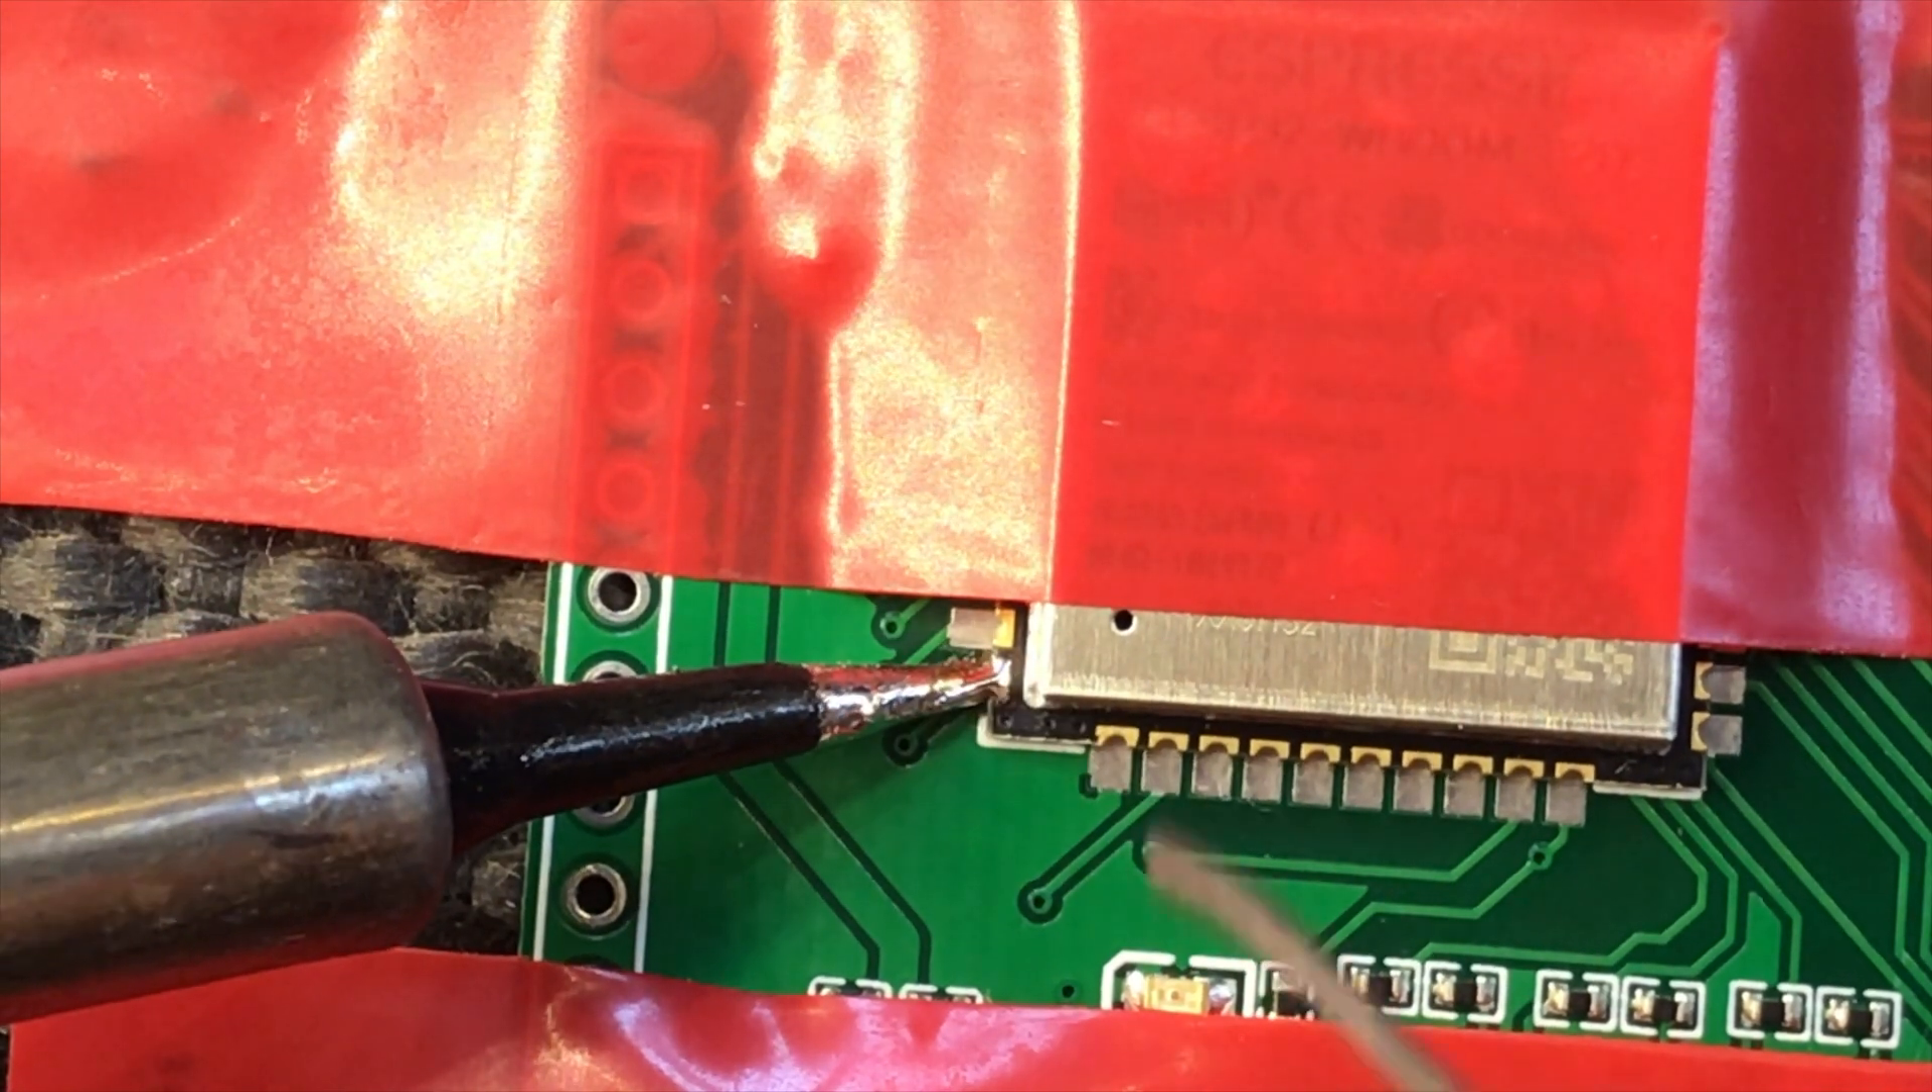So, I've aligned the ESP to the position on the PCB where it should go and I've taped it down.